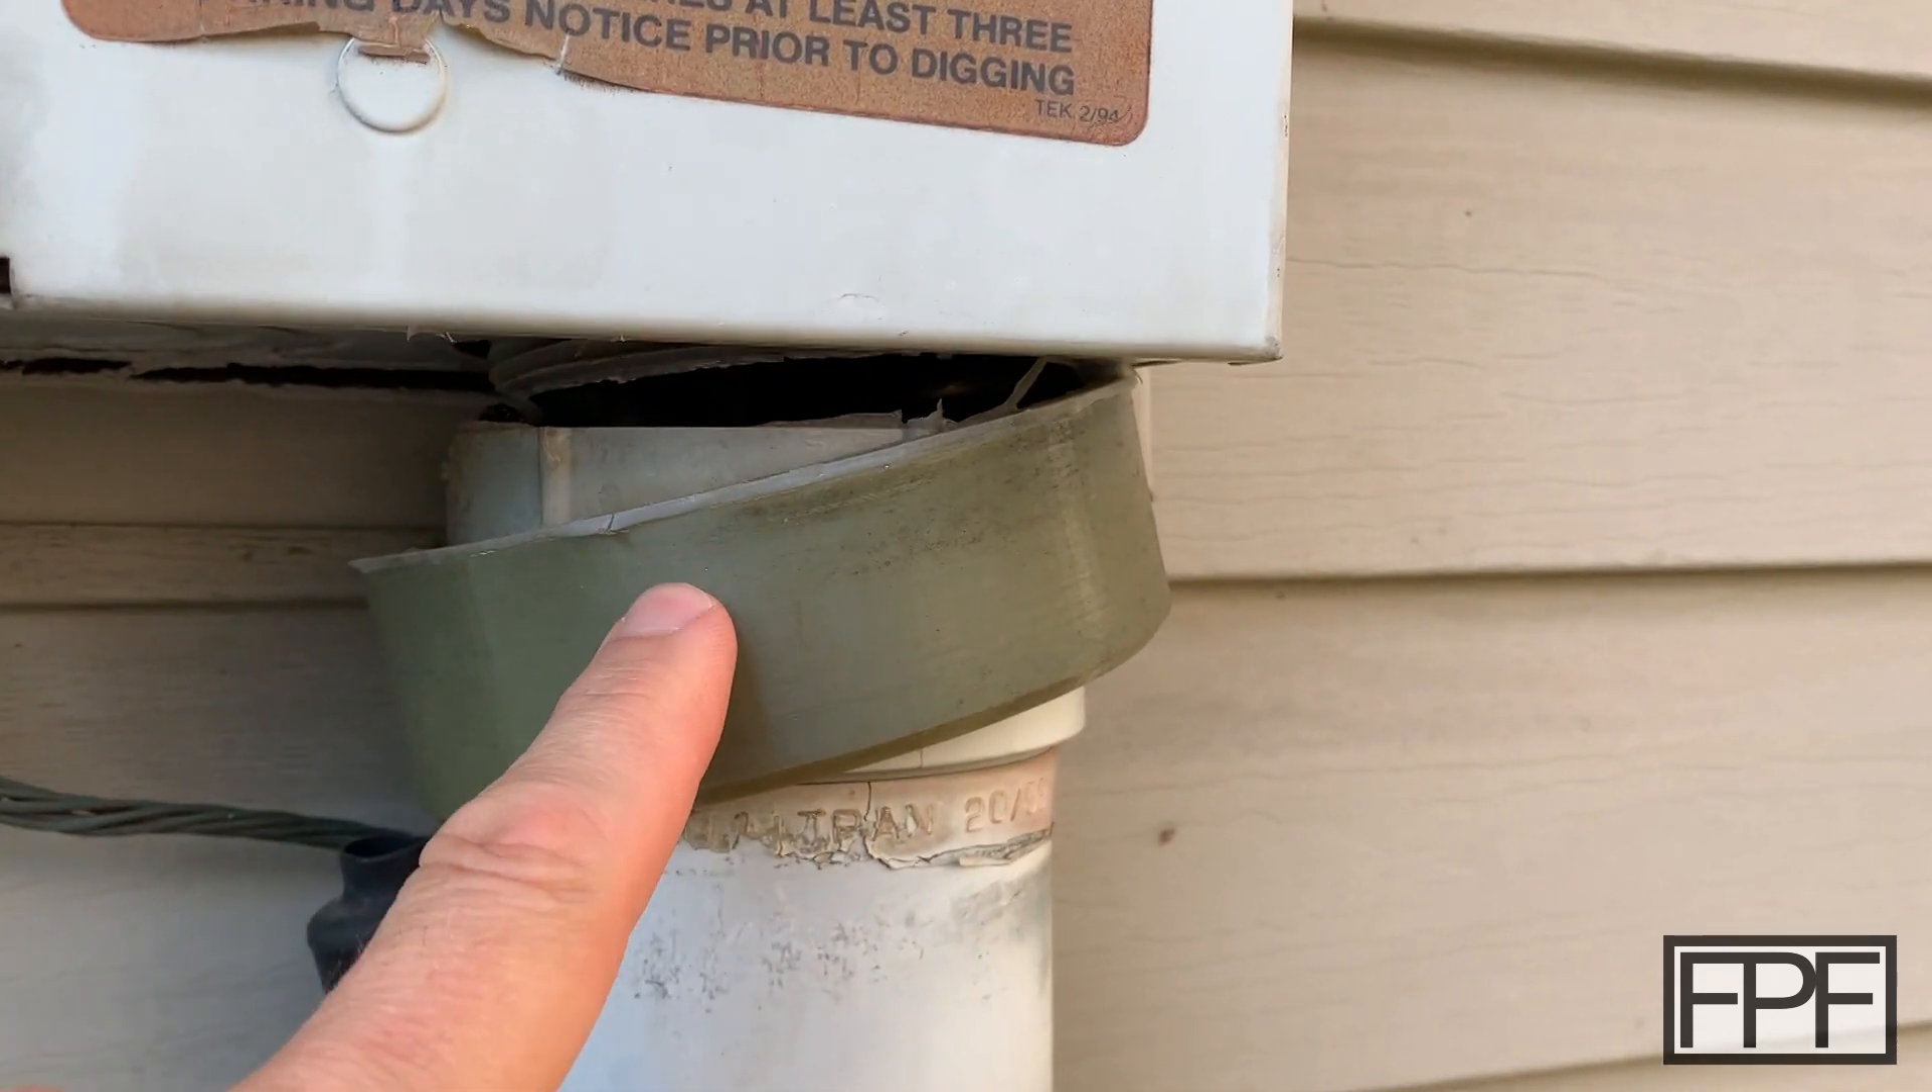It looks like the ground must have sunk here, because a couple years back I developed a pretty decent size gap between the conduit coming up out of the ground from my power inlet wires, or my feed wires, and the box.